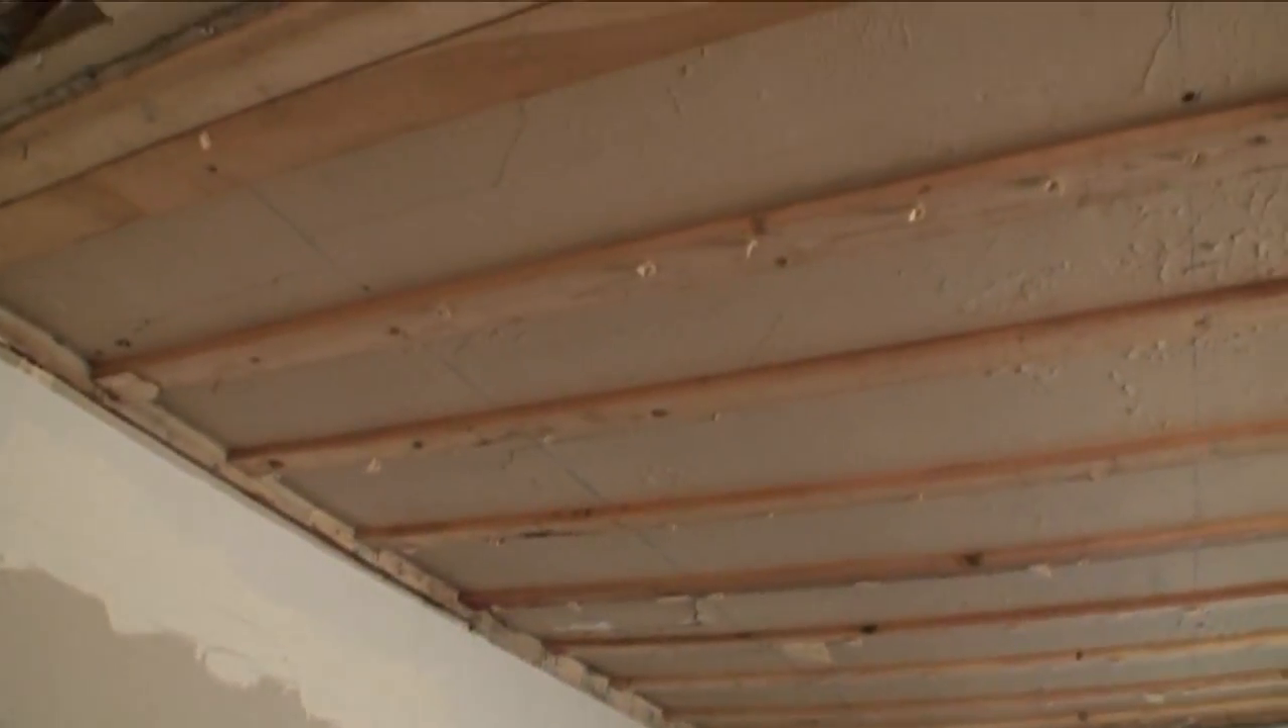There still is no ceiling. I've left the strapping up because we can use it.